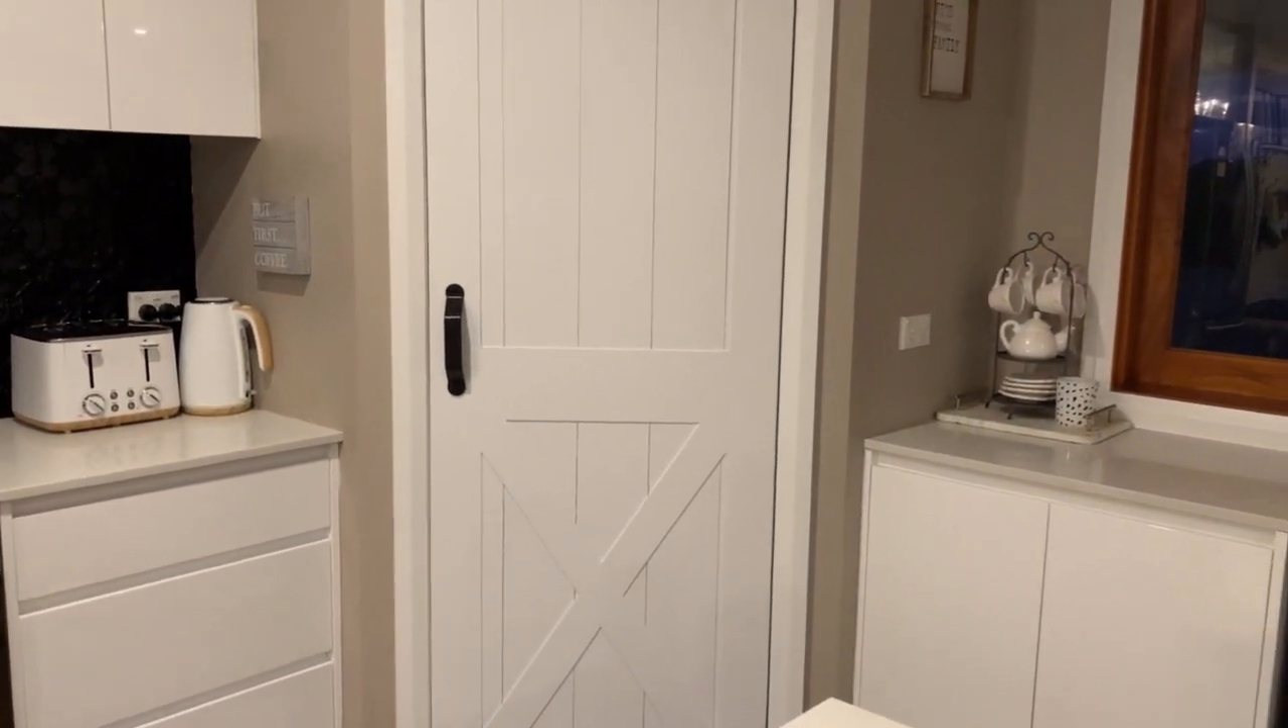And guys here is my finished pantry barn door.